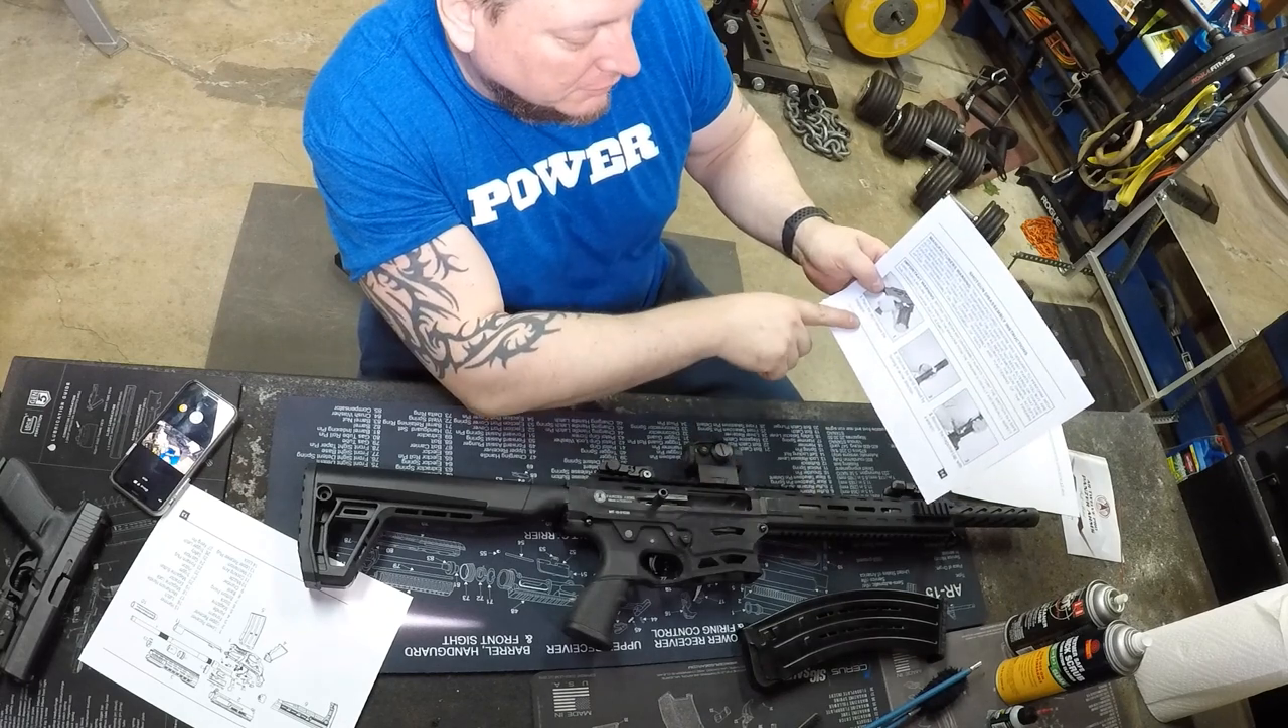We already have the magazines removed.